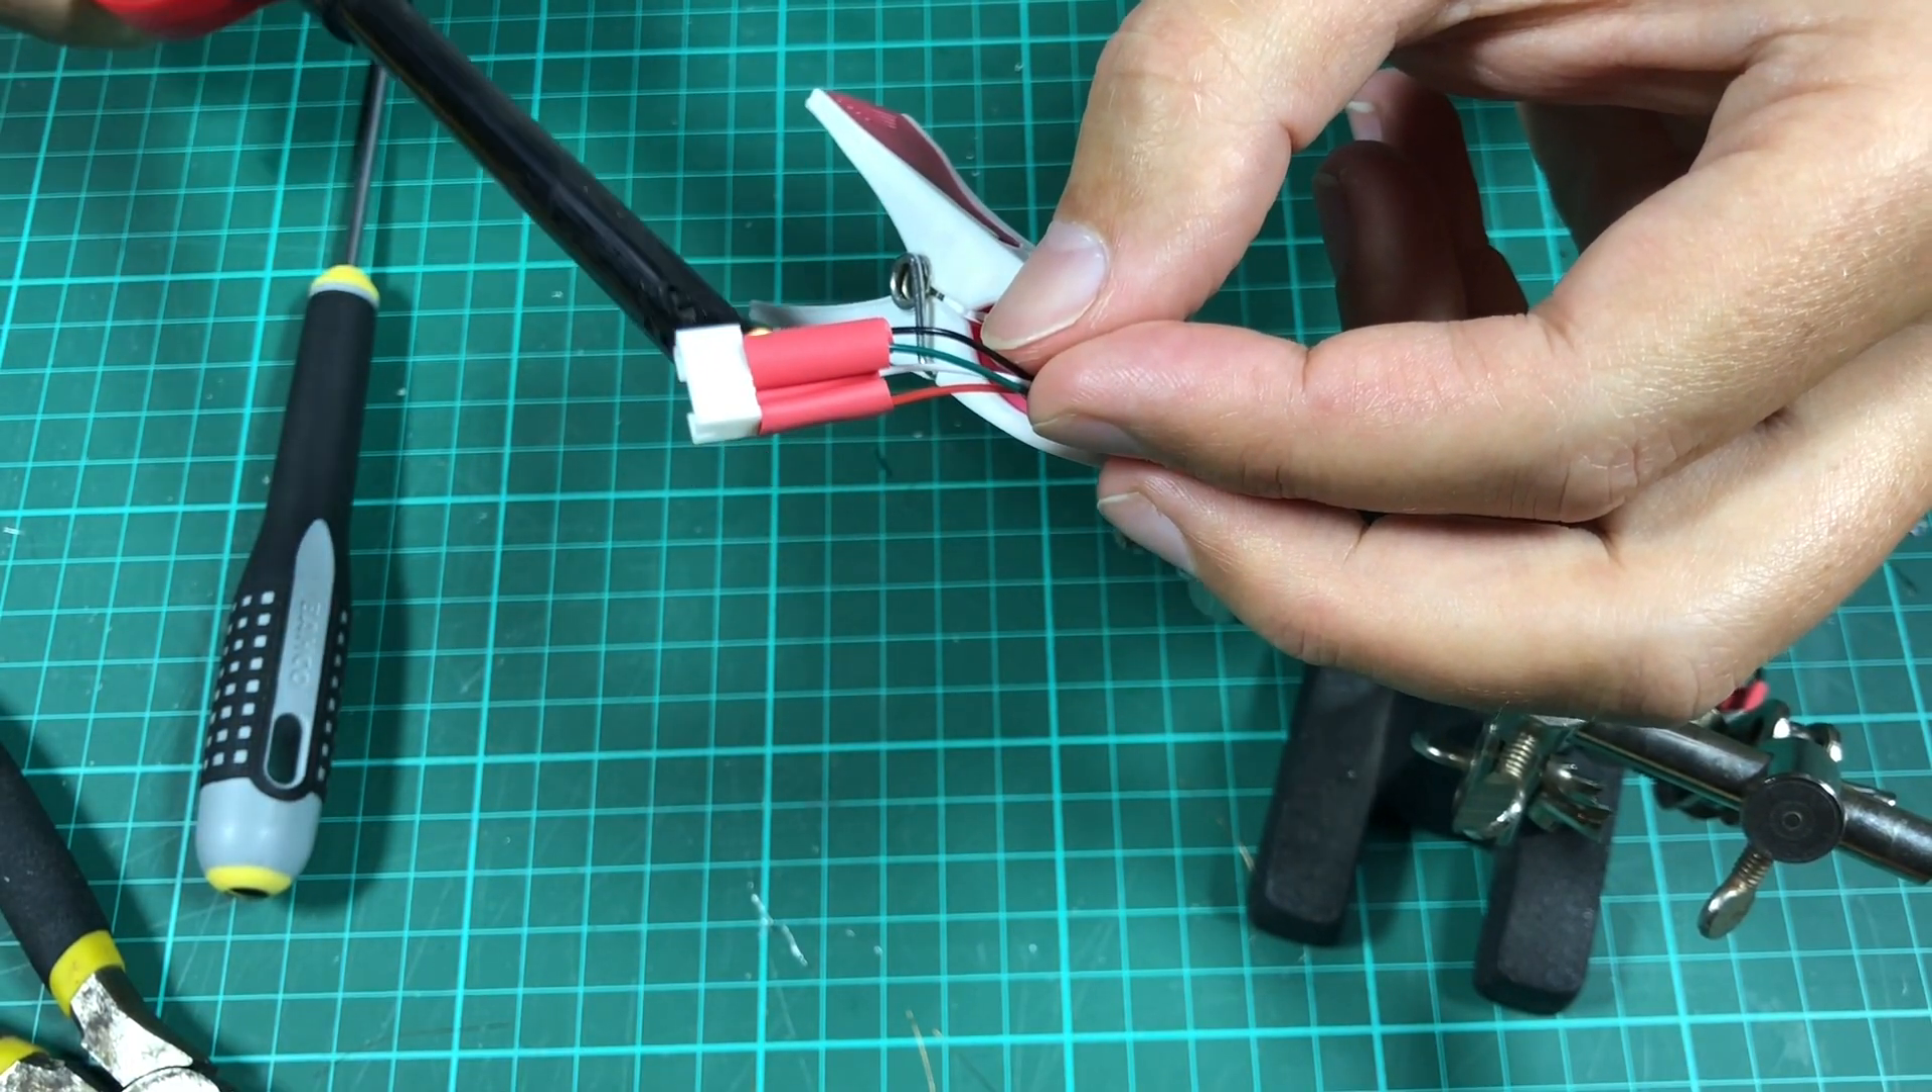I used heat shrink to secure the cables since the pins were very close together.